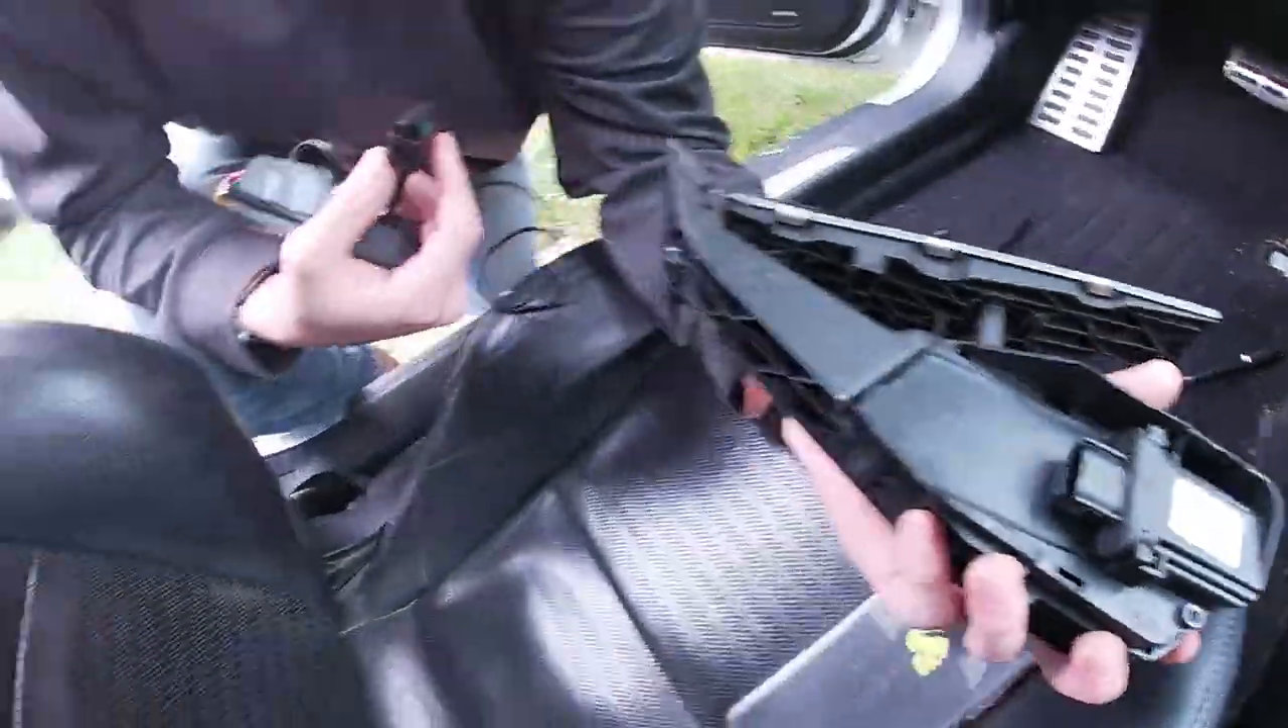All right all right so we've got the pedal out here and we've got the harness right here.